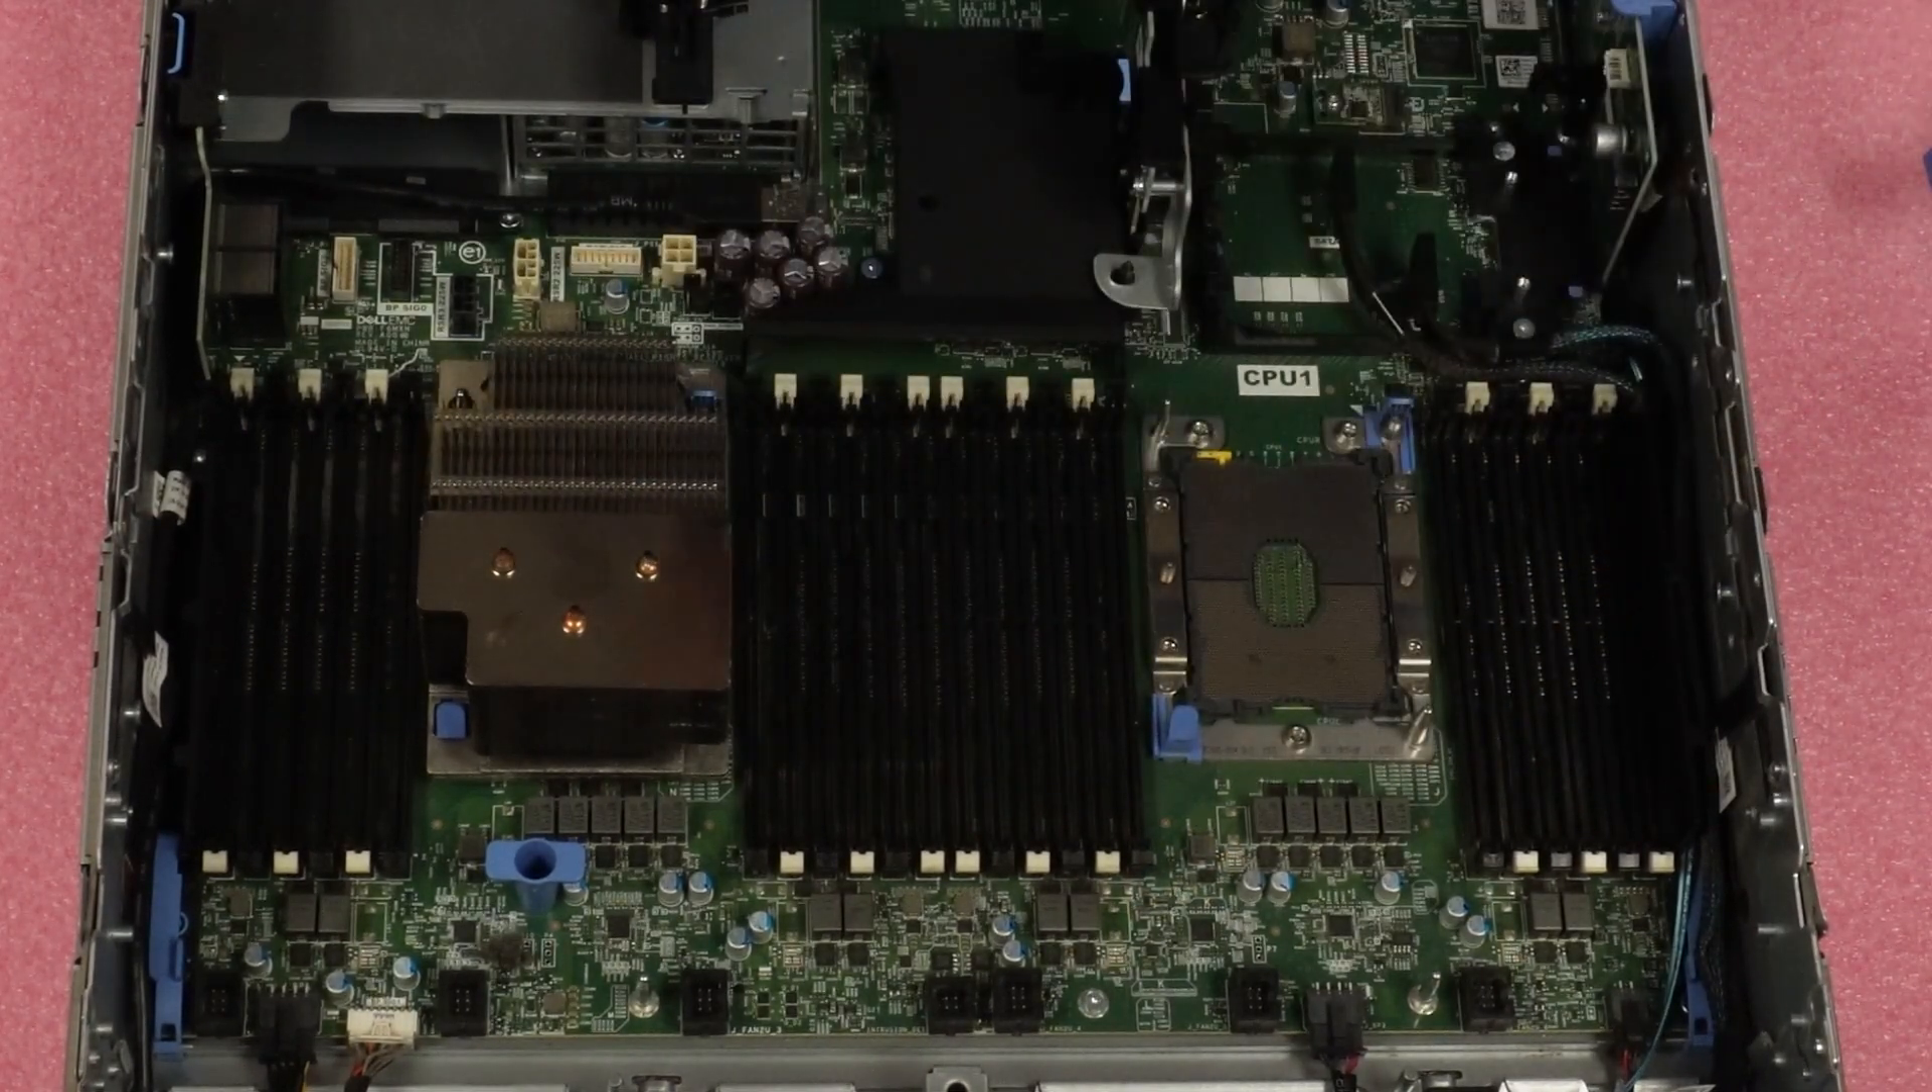And now we have access to our CPU.